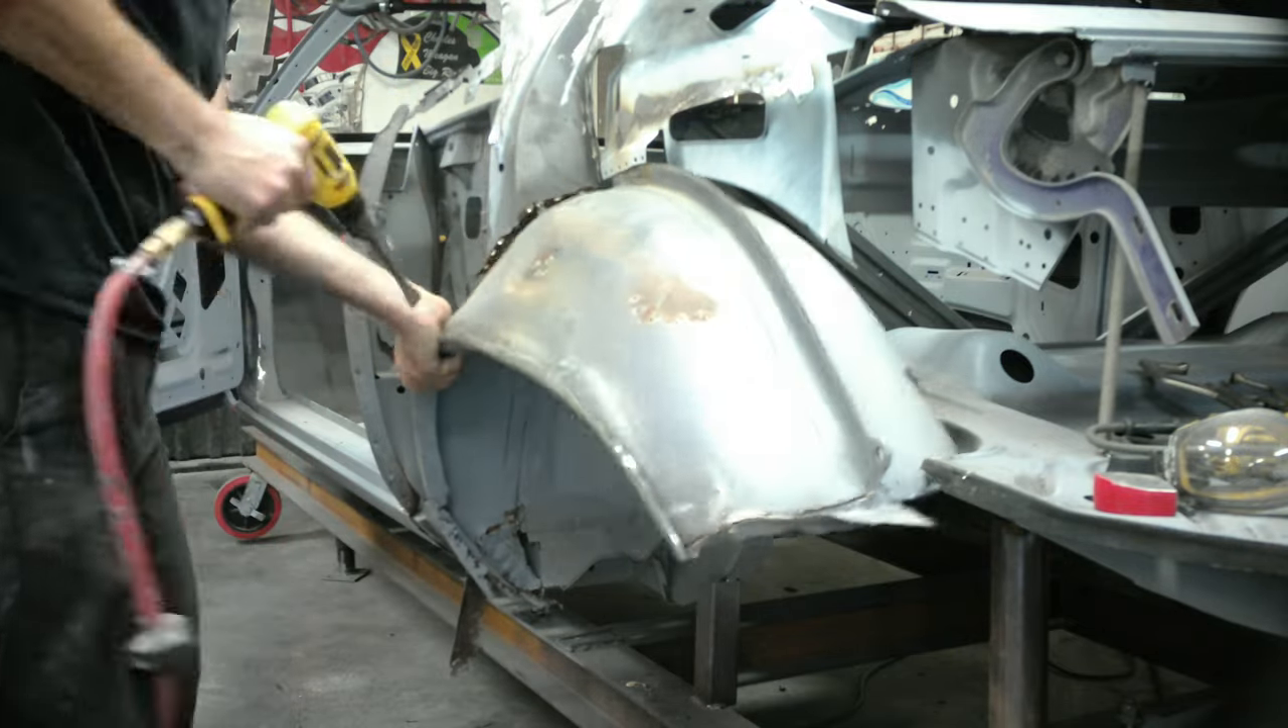We're just removing the old wheel well right now.